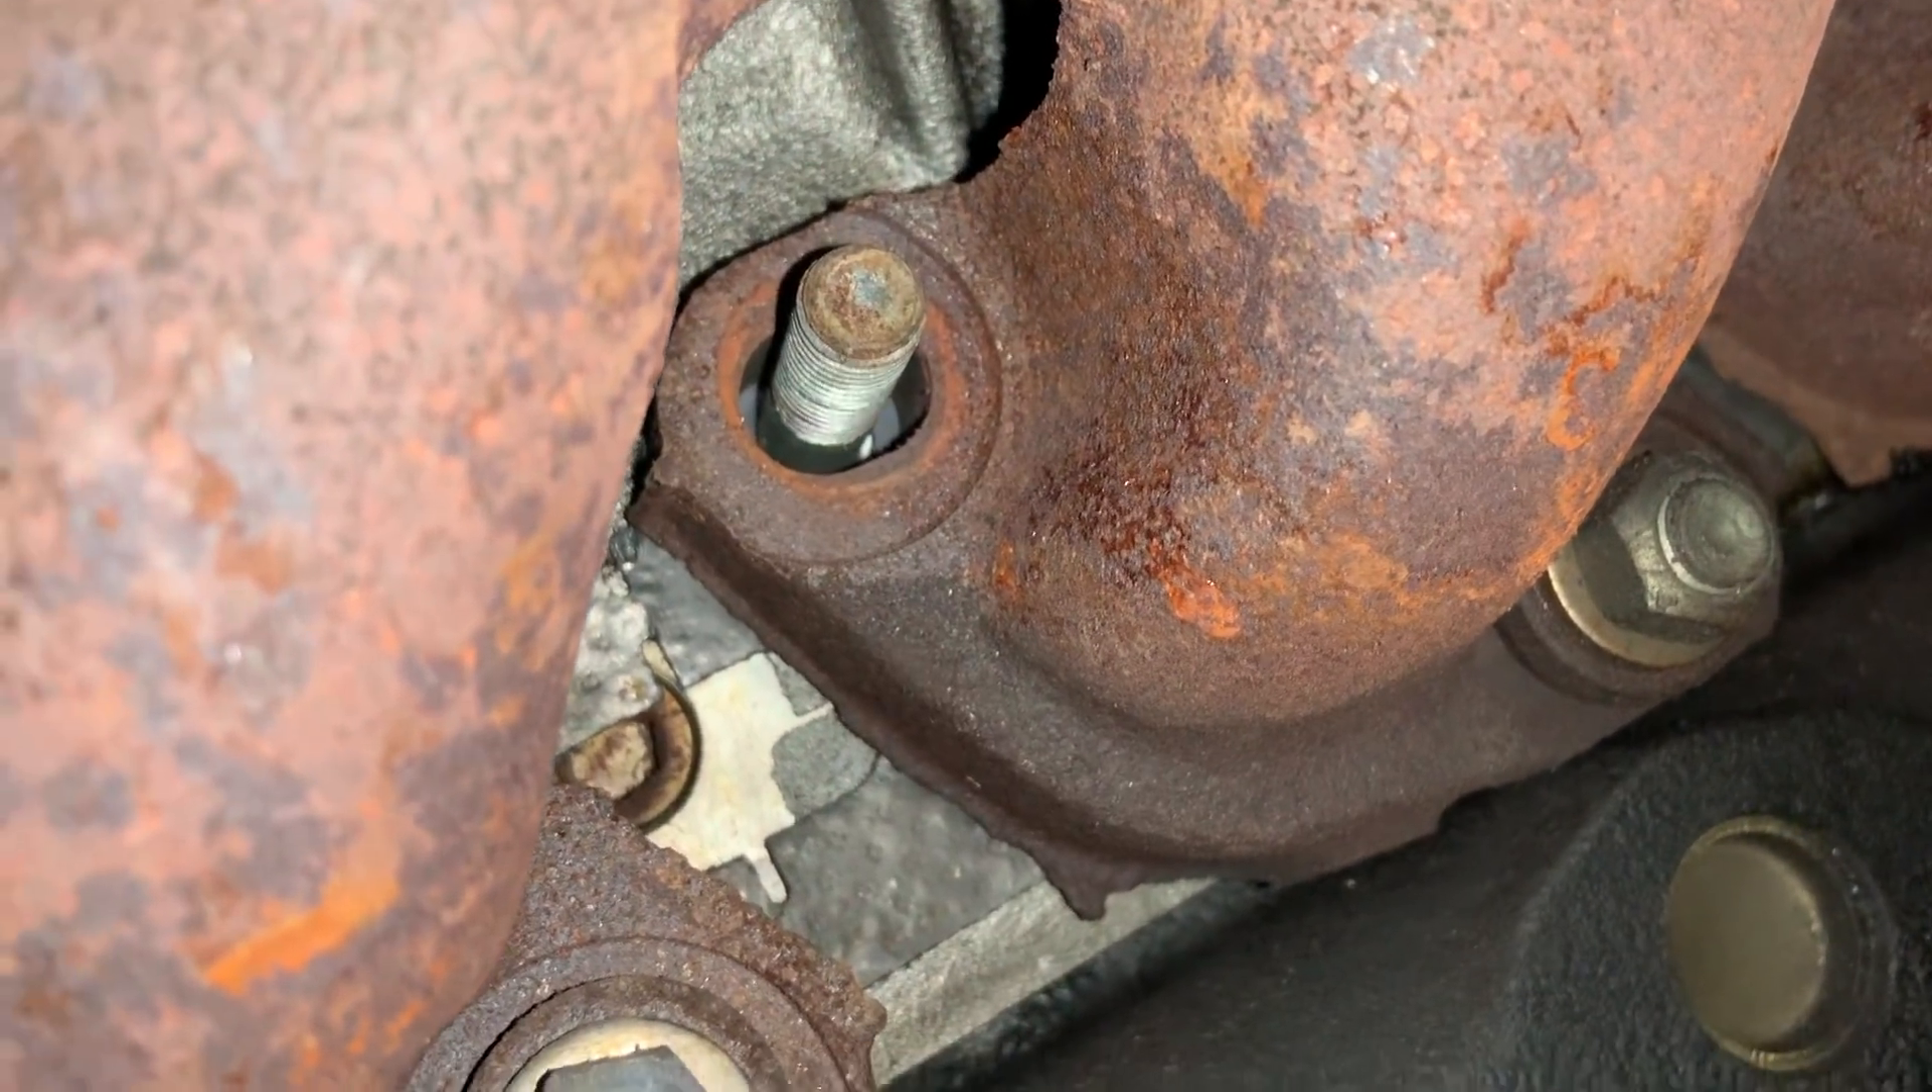There's no nut on that stud there.